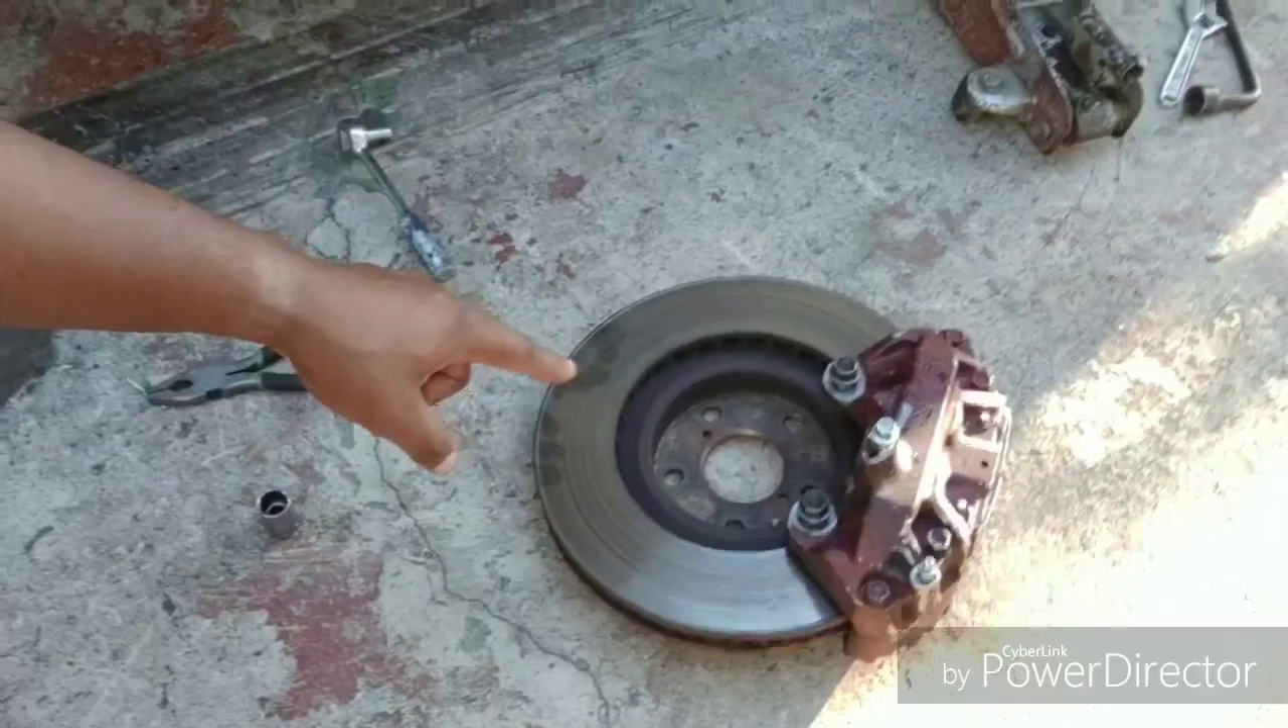I already pulled my TT brakes off.